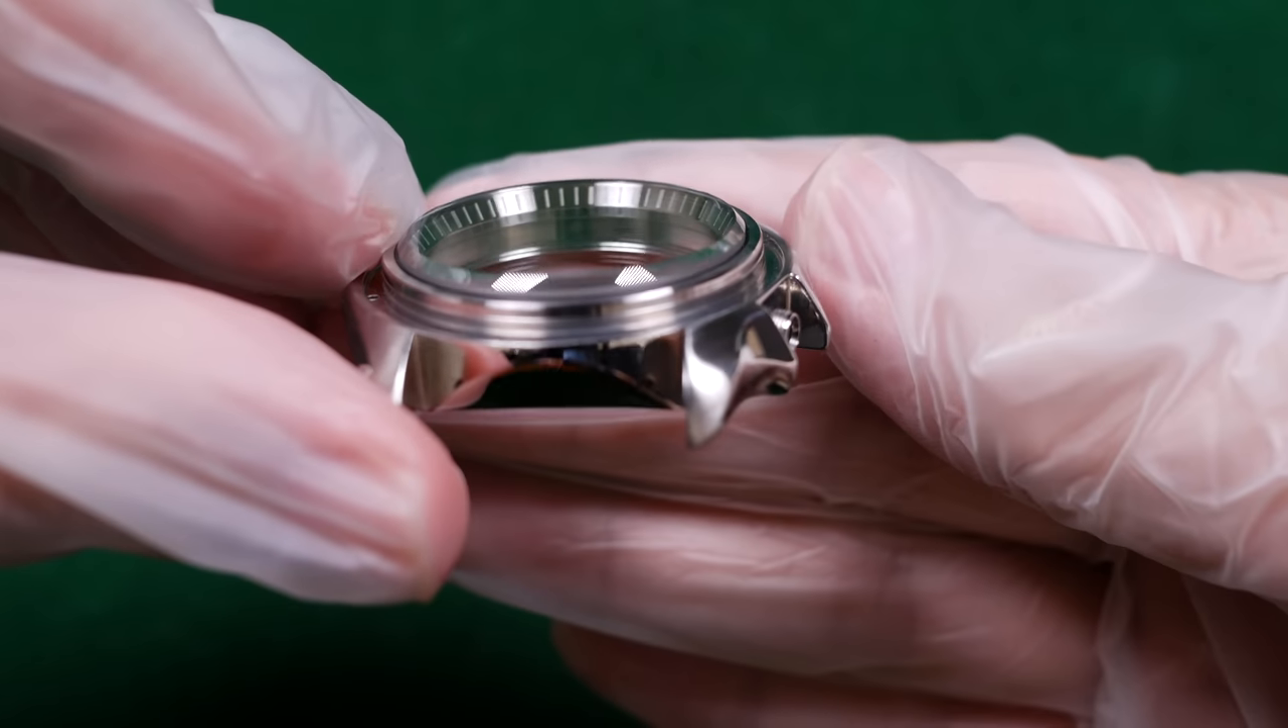So here is our crystal pressed inside of the case, and it actually looks pretty fantastic.